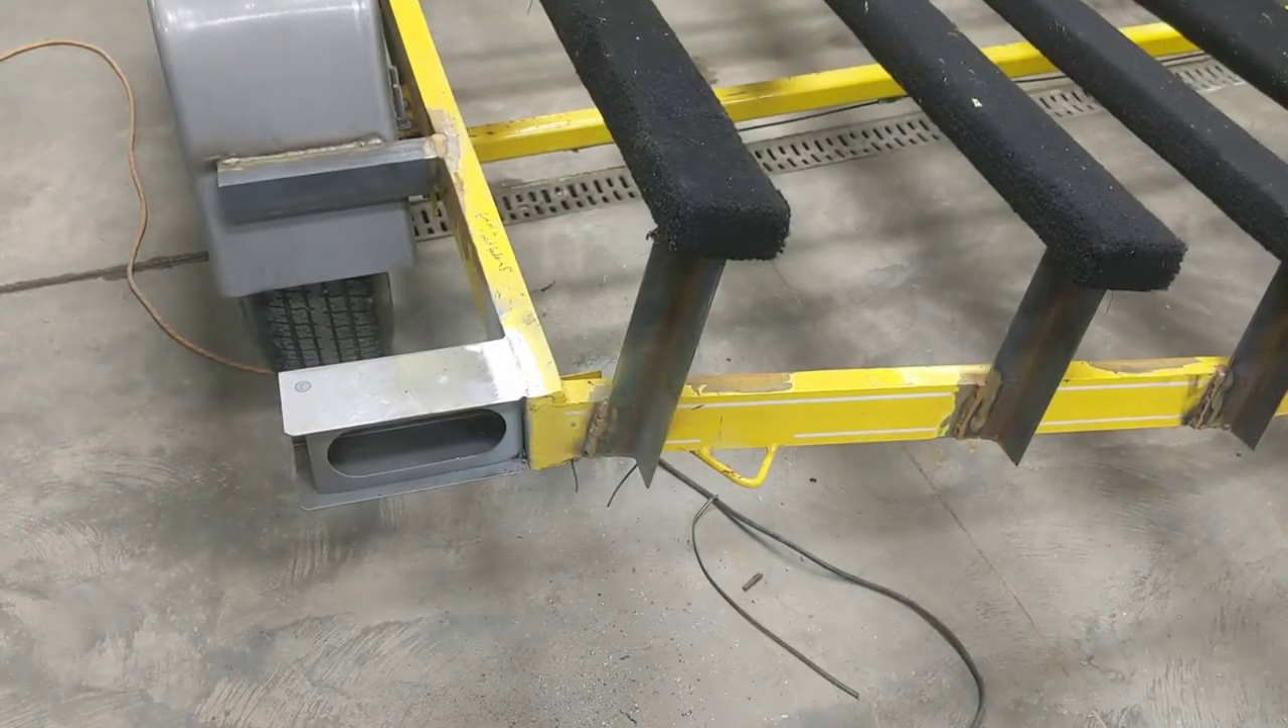I got my taillight housings welded on now so those look fine.